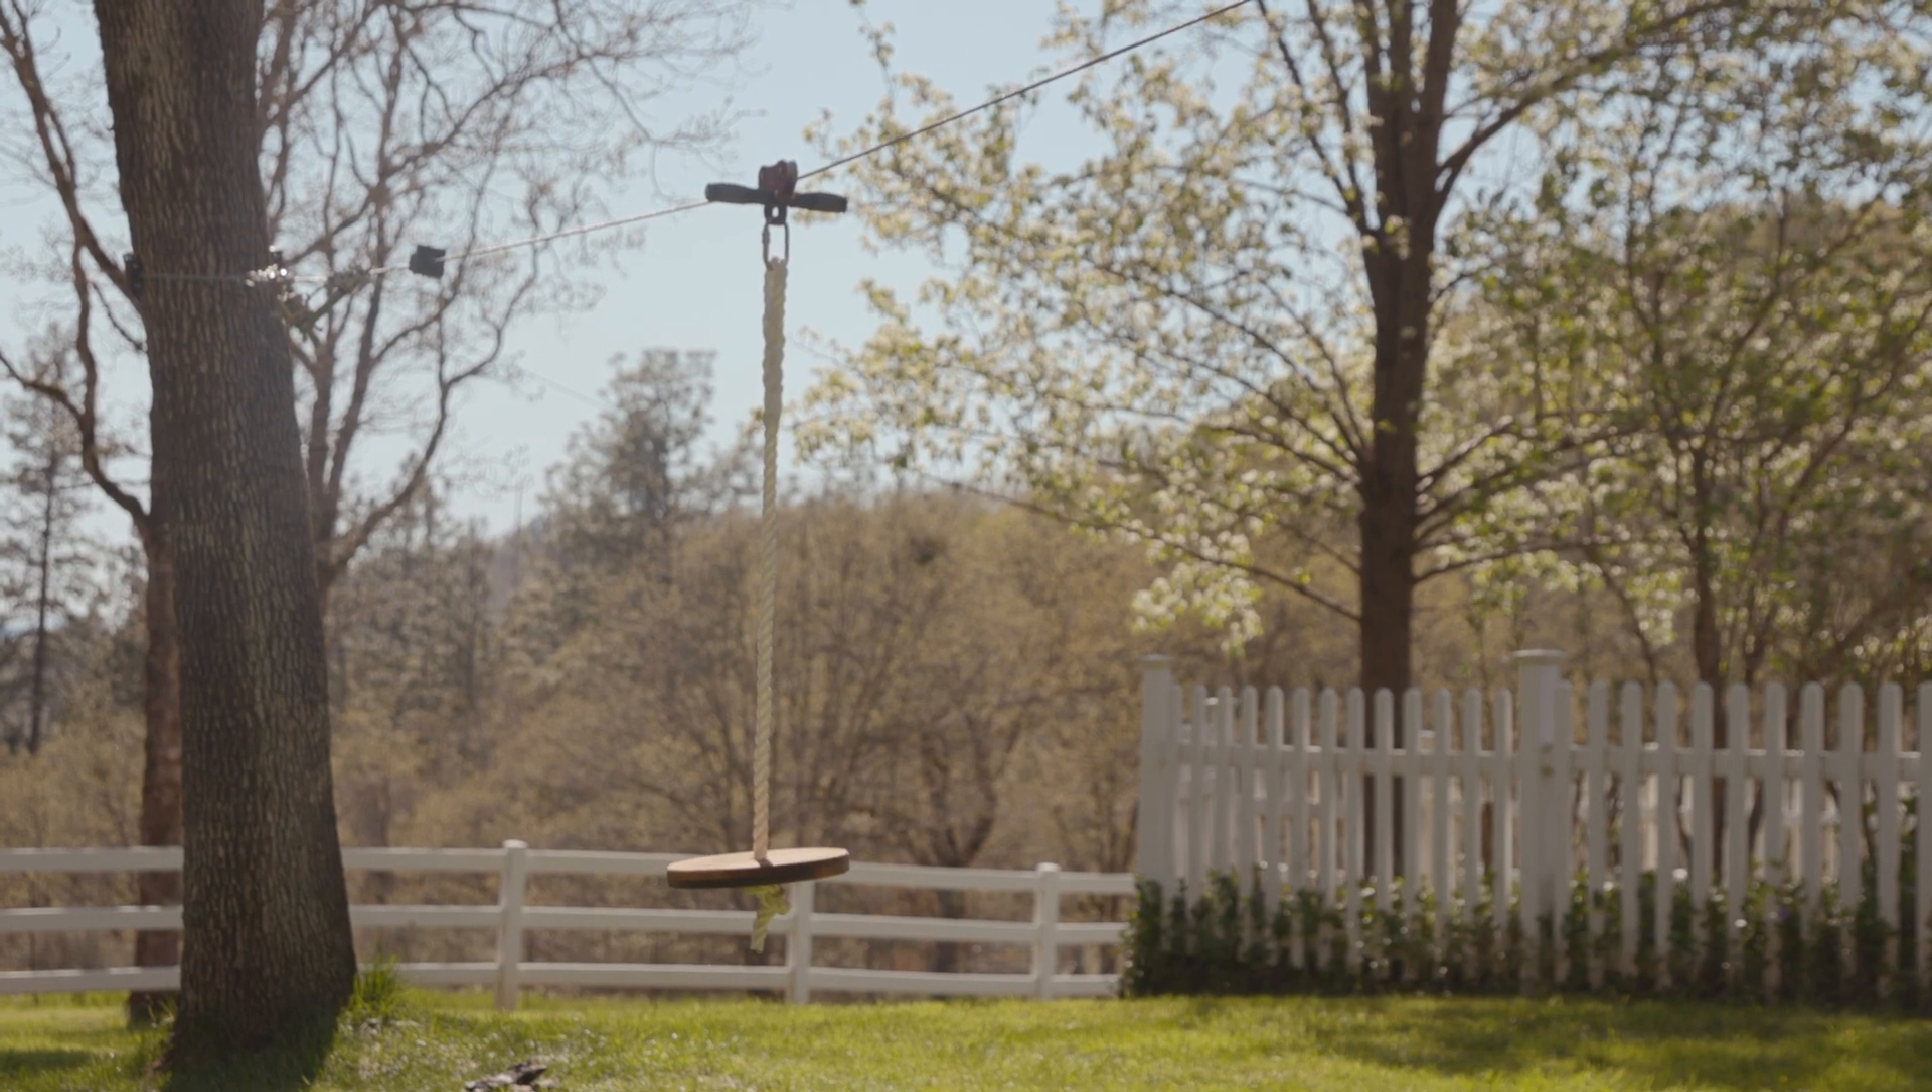At this point, your zipline is fully assembled.